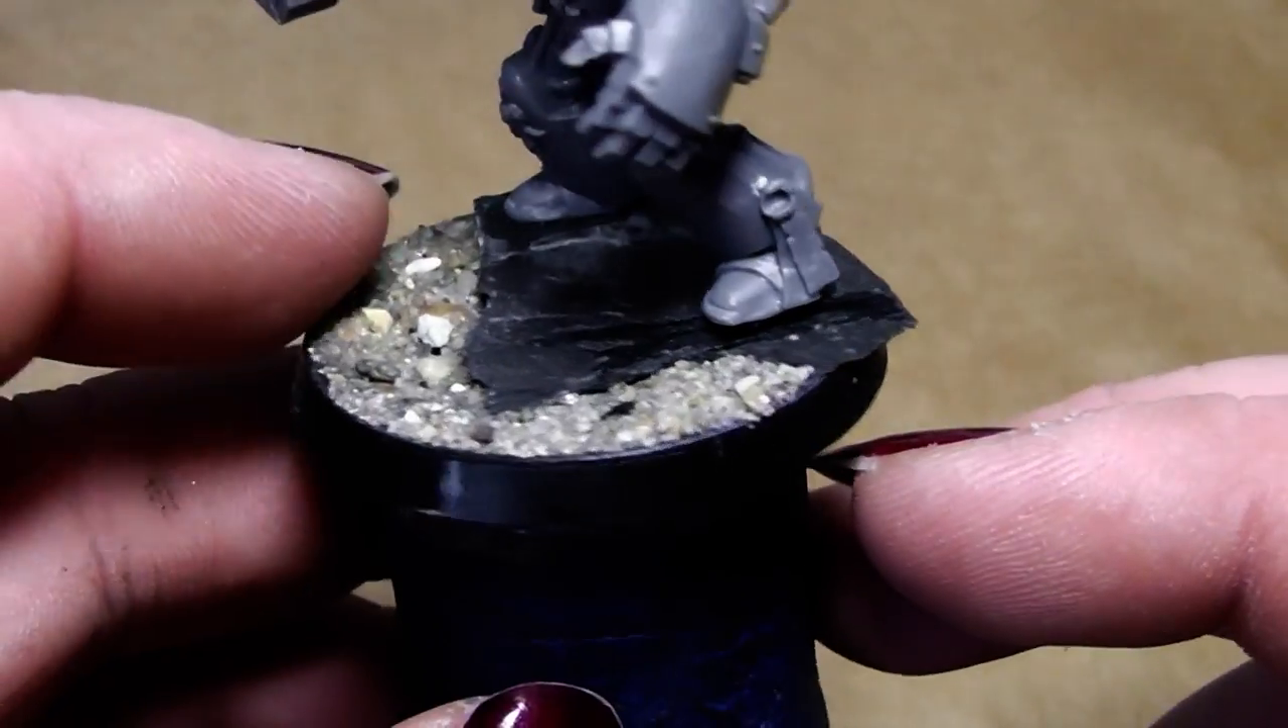So I've went ahead and built the miniature, I've cleaned all the mold lines and for creating the base I just glued on a piece of stone here and I already glued in some sand.